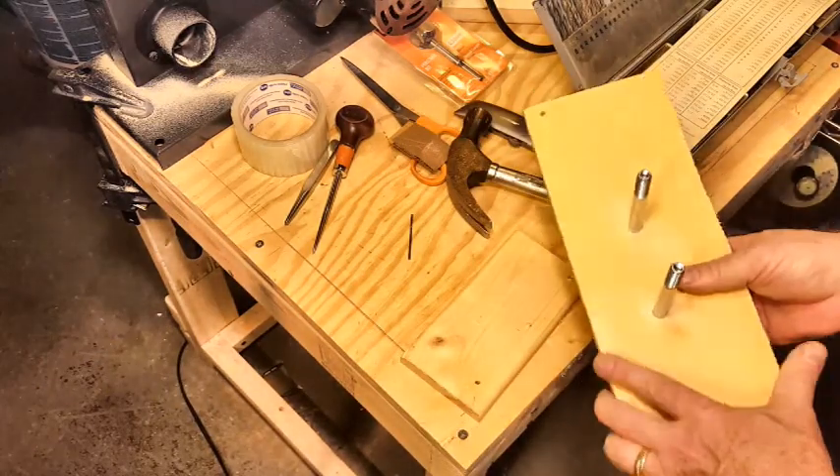Then I took each of the 10 millimeter bolts and as you can see hammered them into the holes I just drilled.